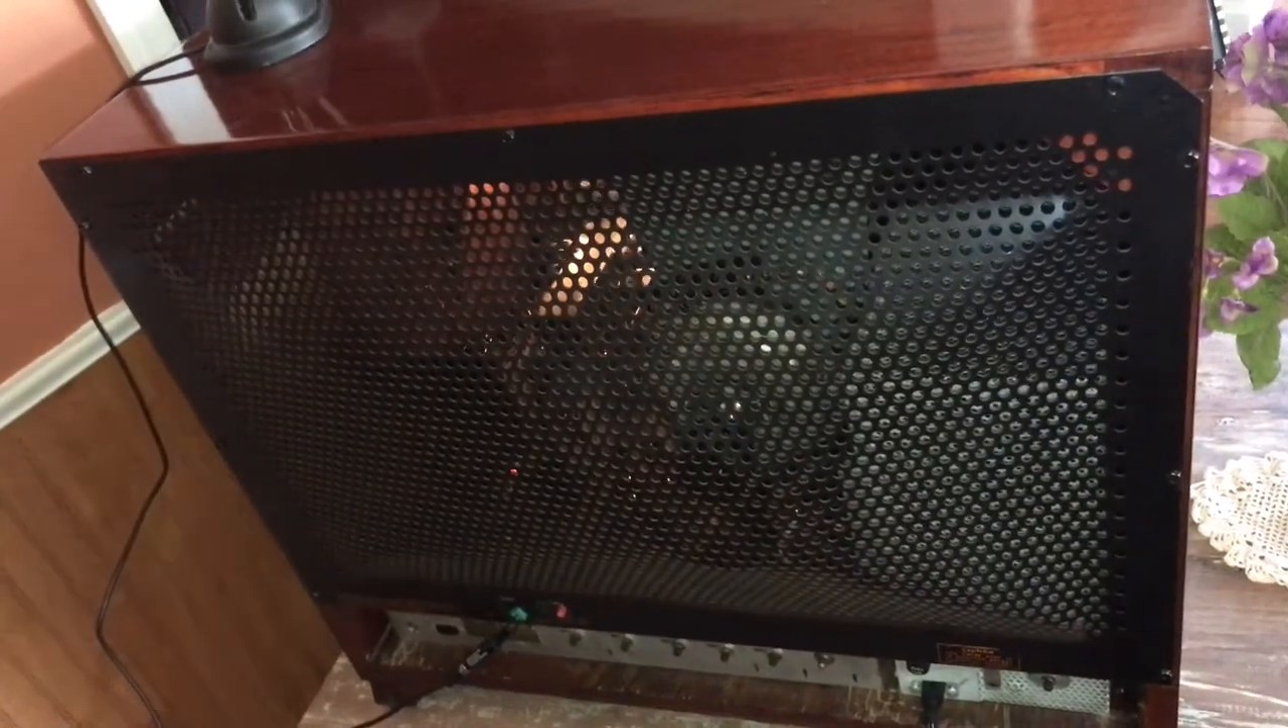There's the back all fastened down.